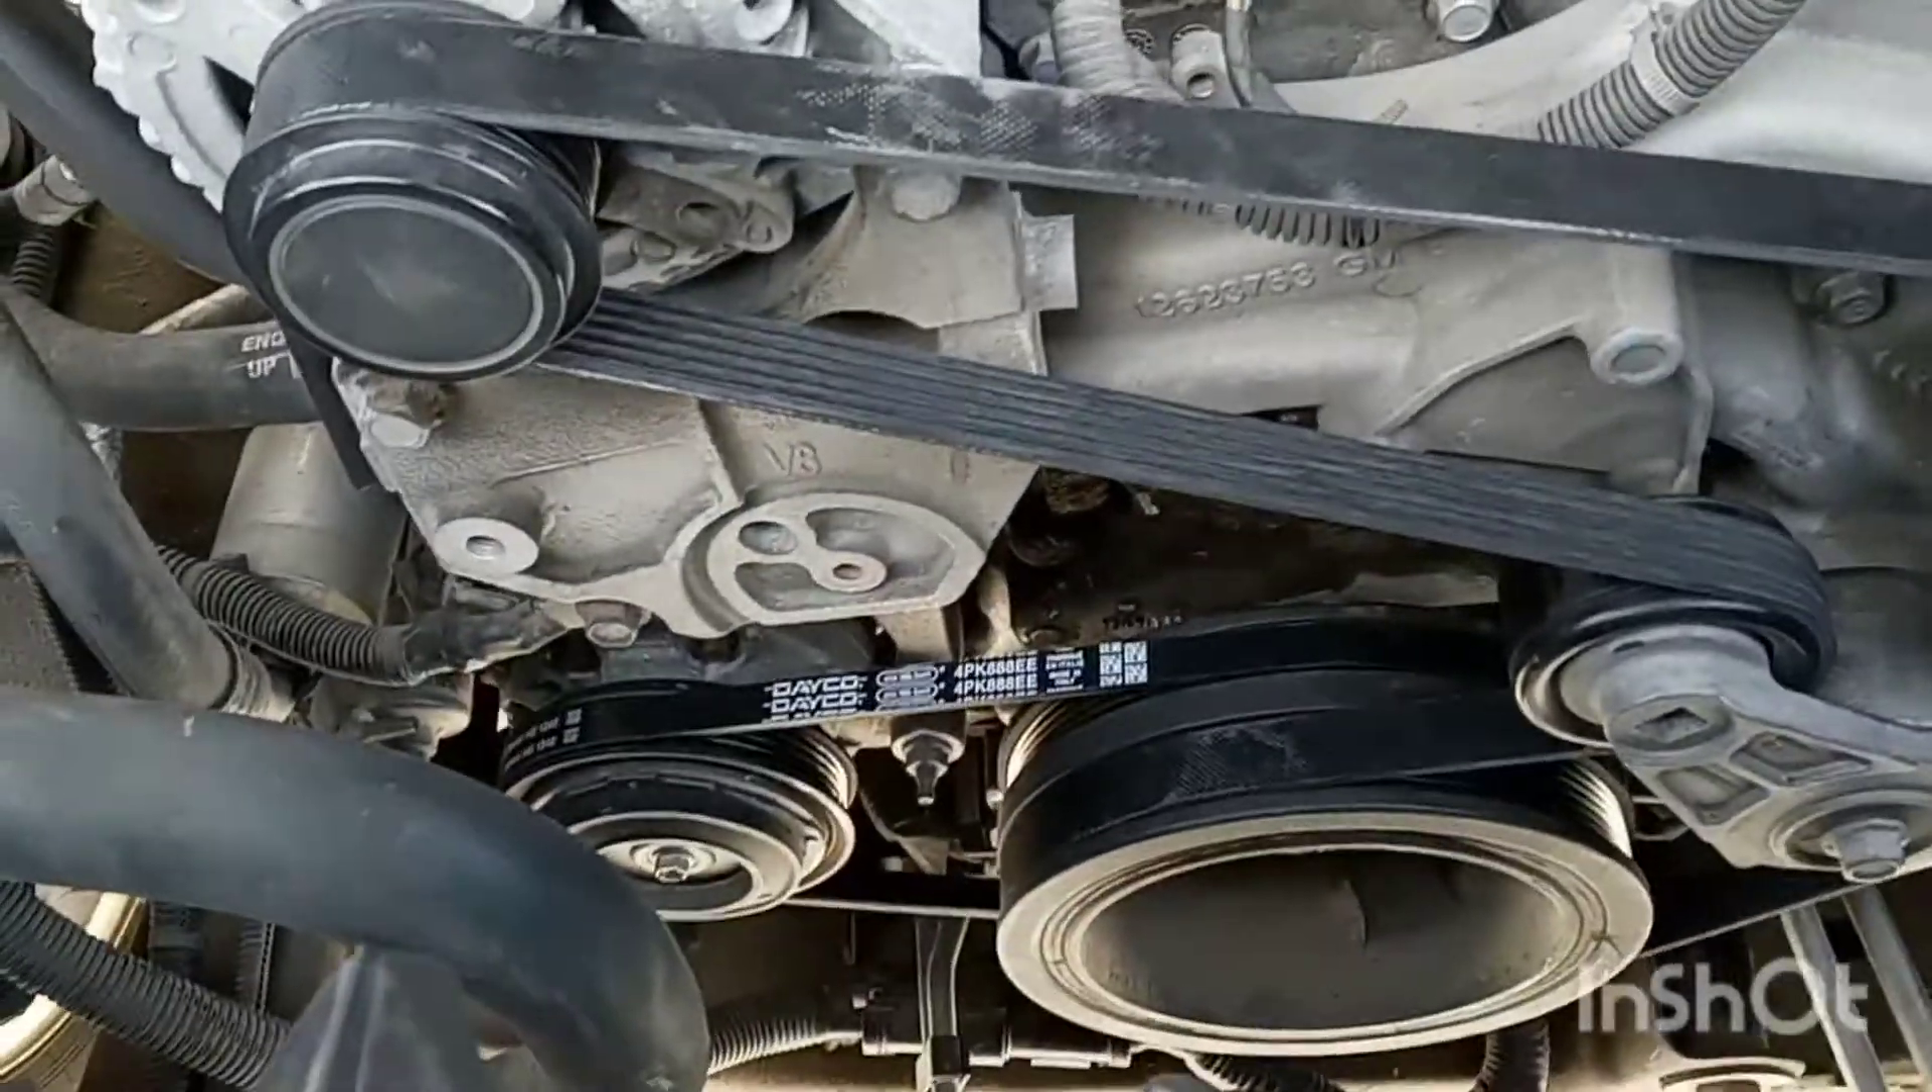Aquí como pueden ver ya están instaladas las bandas.